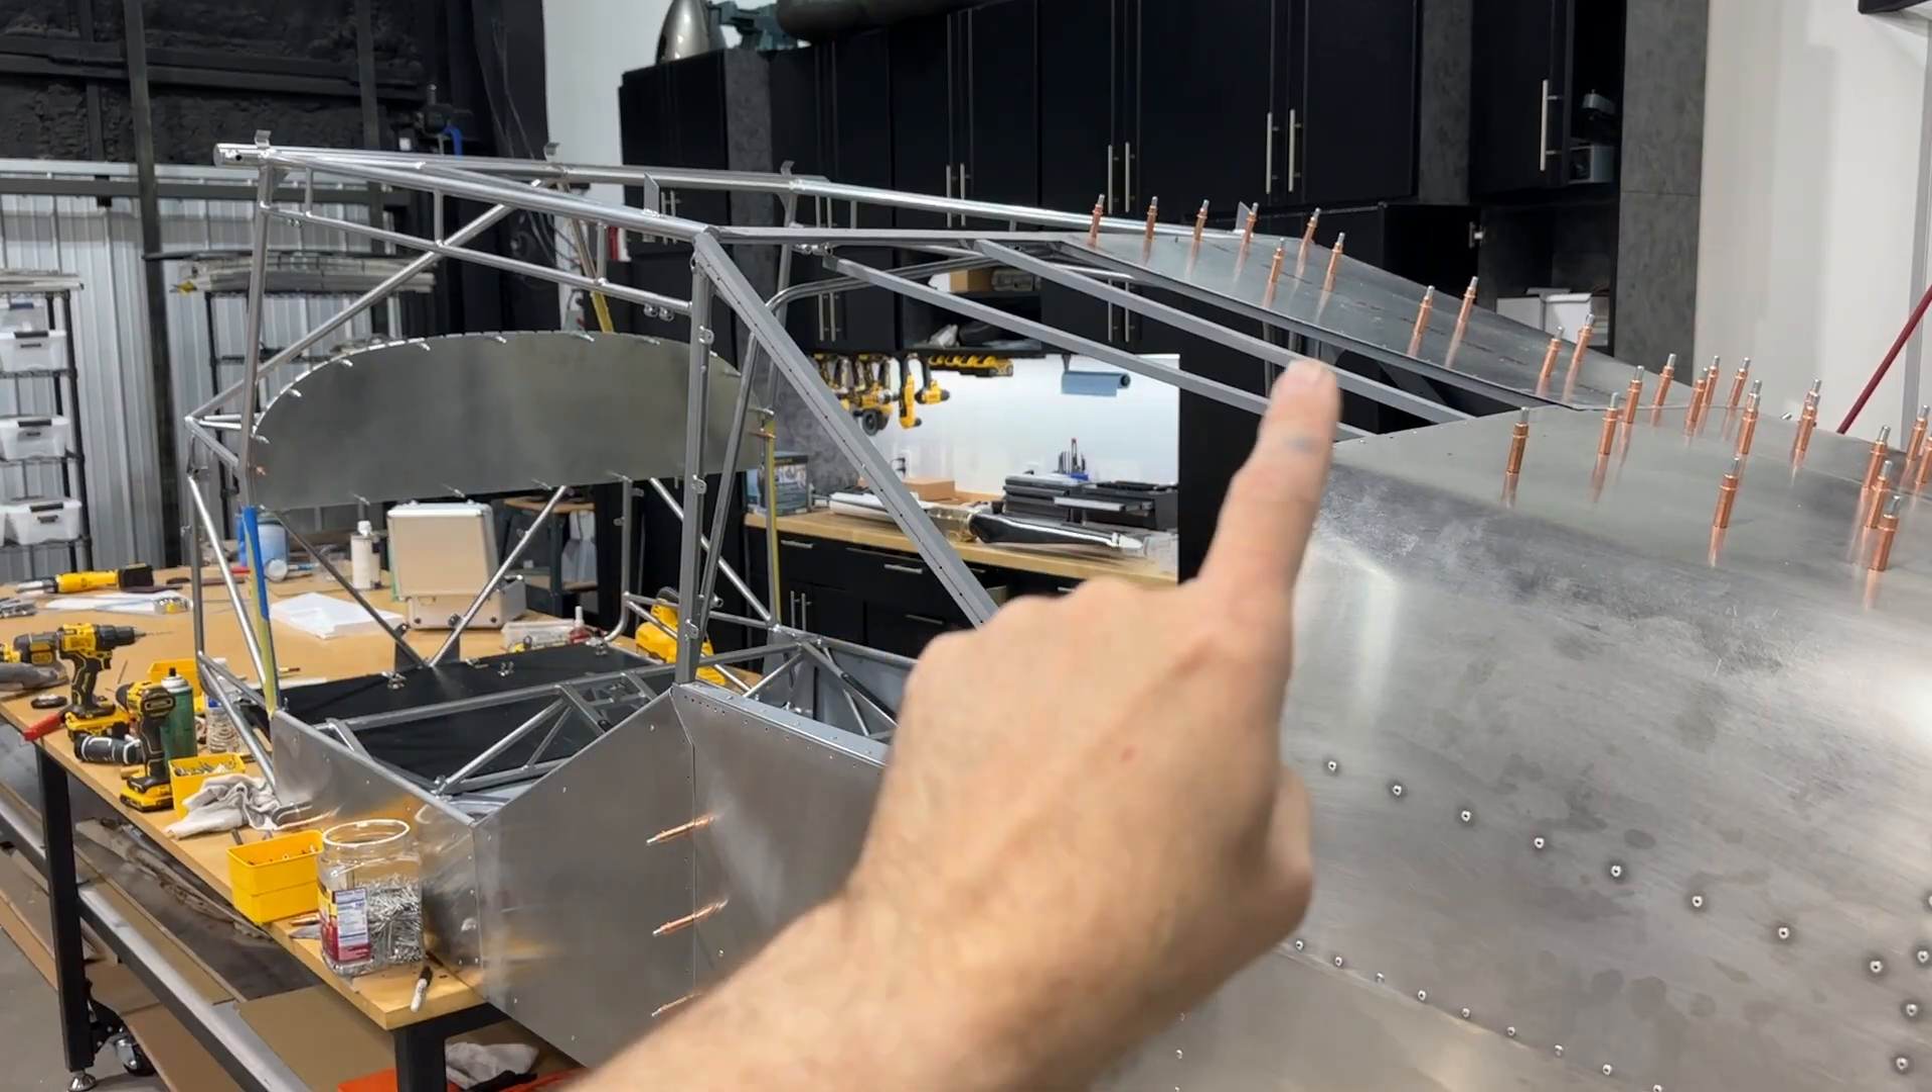We've got the front right skin already put in place.